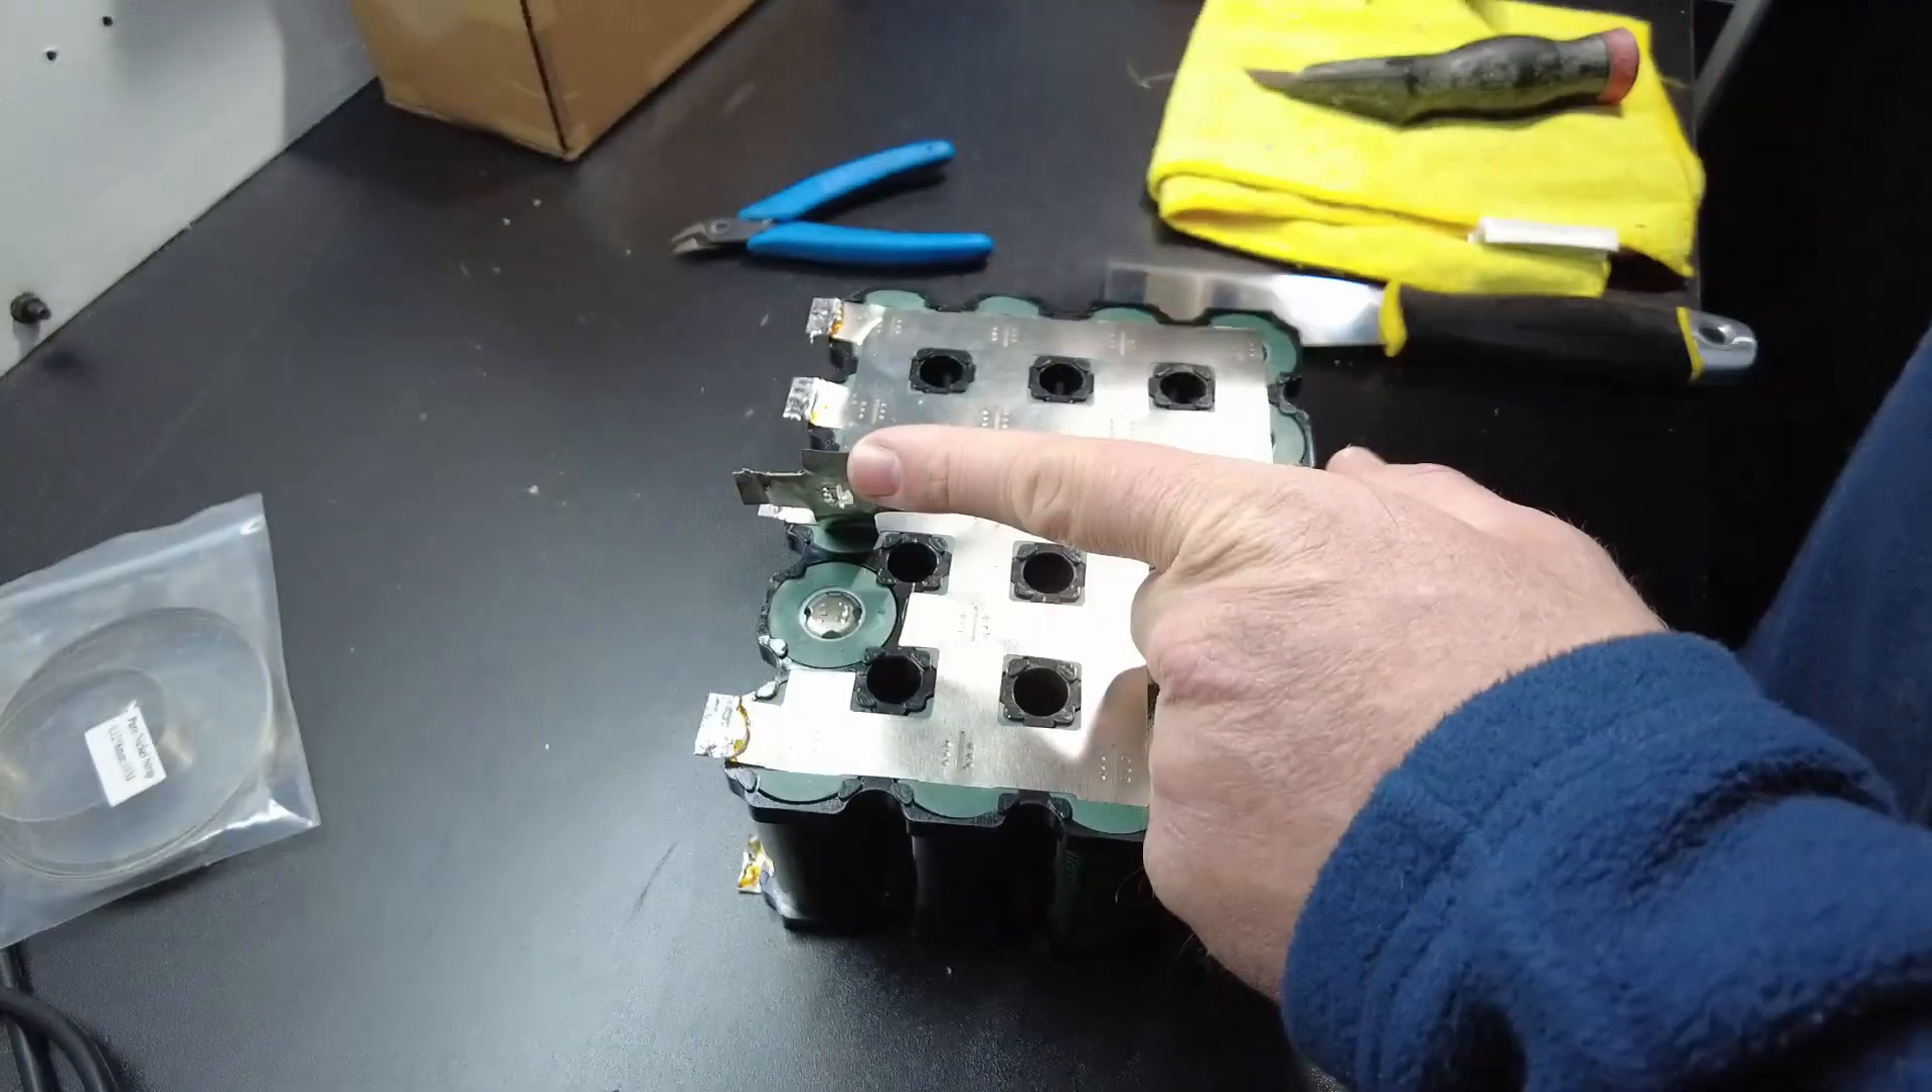Okay guys so i made a cut here and then here and i pried up the tab material off of our cell that we located as being the bad one and i did it on both sides same way.